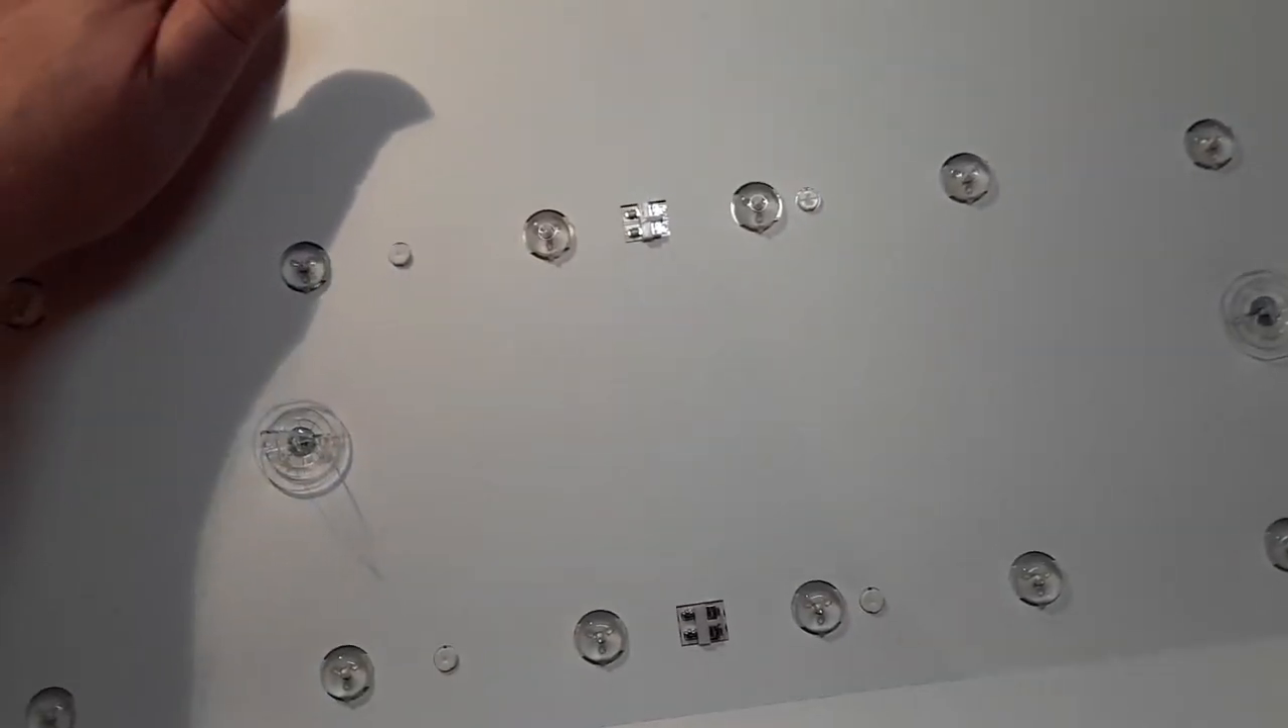So now we've gained access to the LEDs.